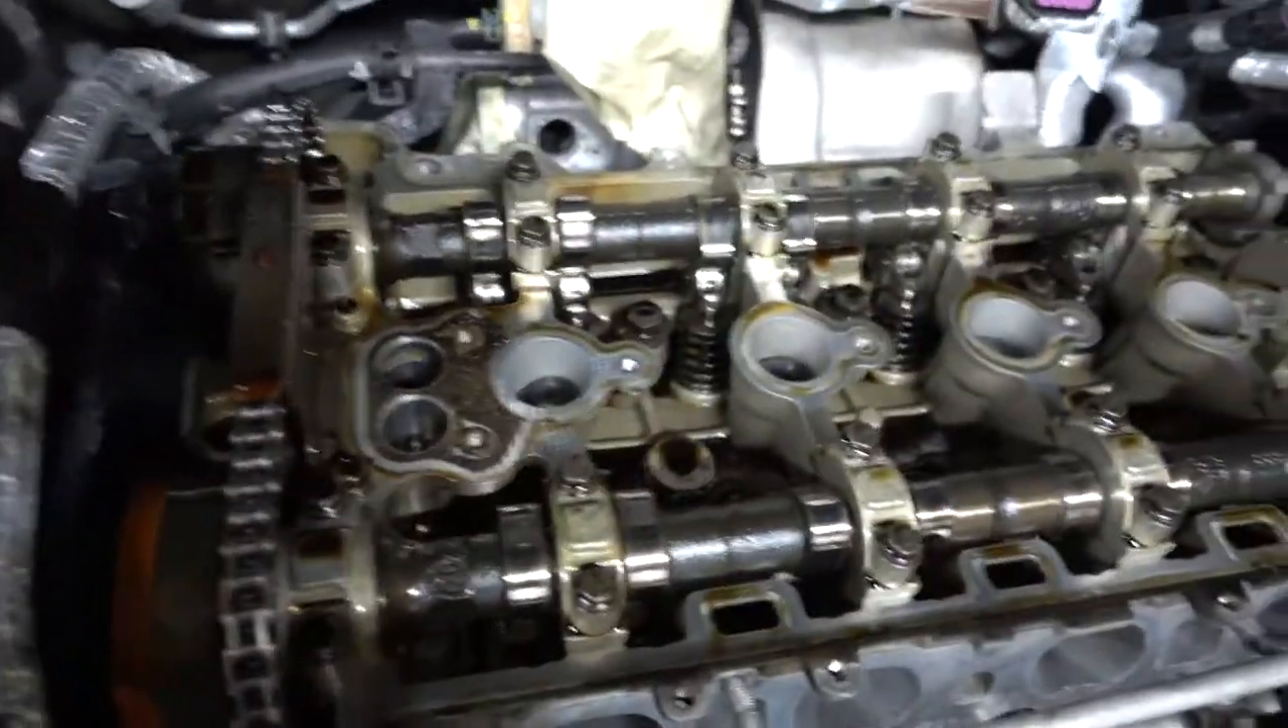All right, so just took the valve cover off and this is what the inside of 100 ,000 miles looks like.